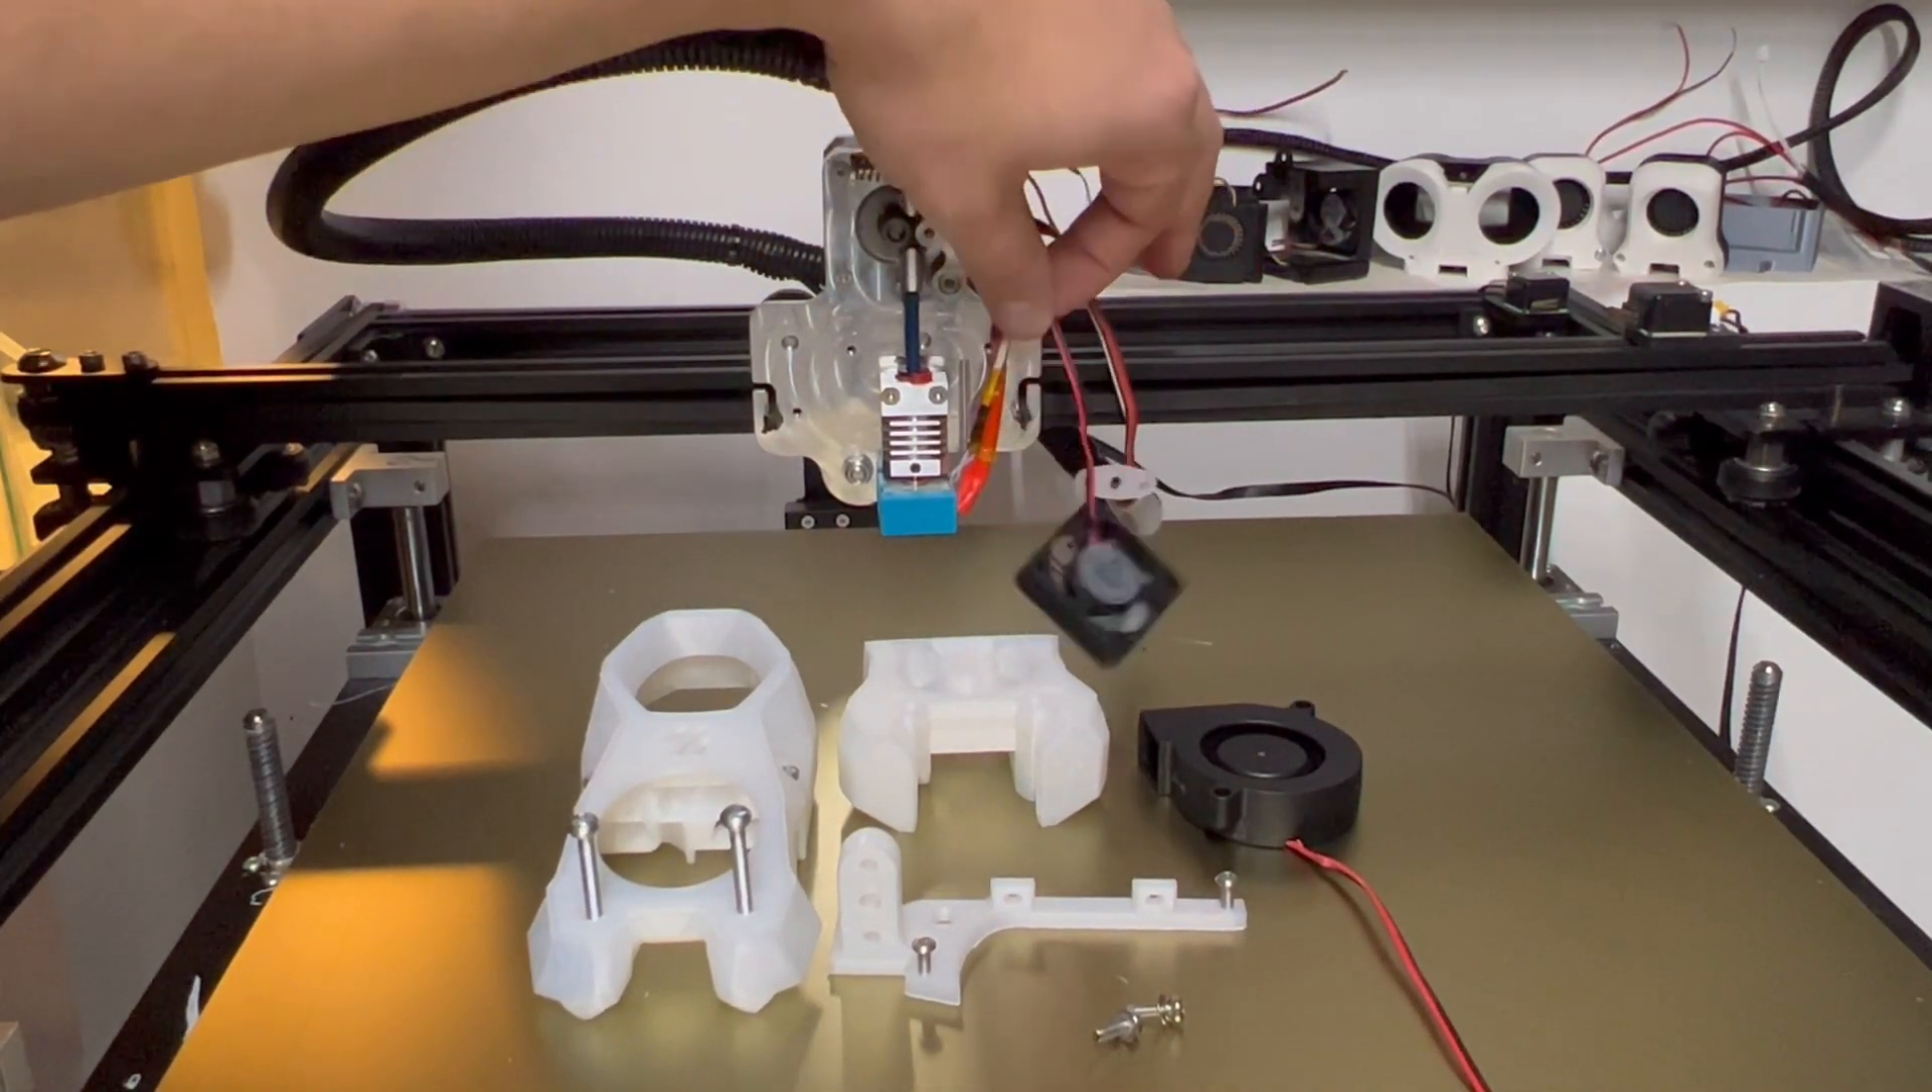The BL touch is just hanging here if you have one and the hotend cooling fan is just hanging here at the moment.